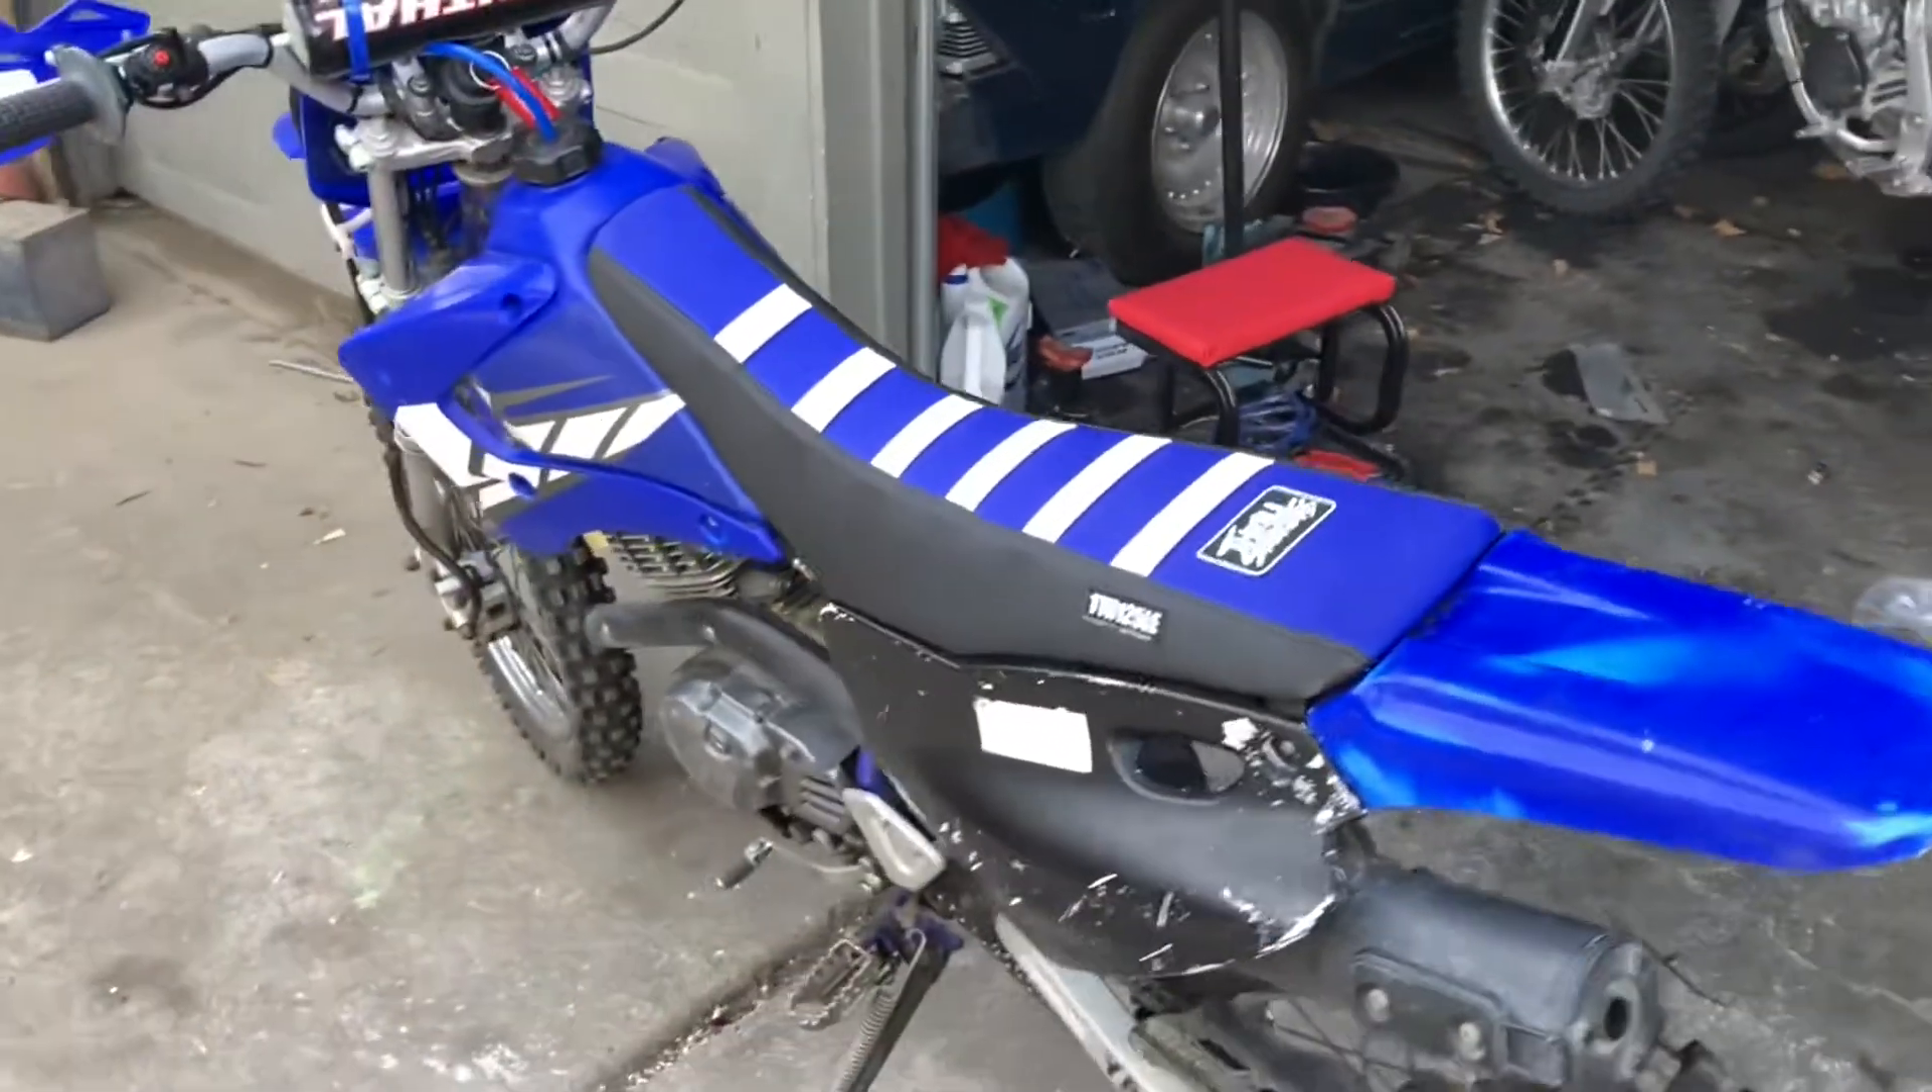And we also installed a new Thrill Seekers seat cover and we got the custom badge on the side of it, looks really clean and it'll match the graphics that we have lined up for it.